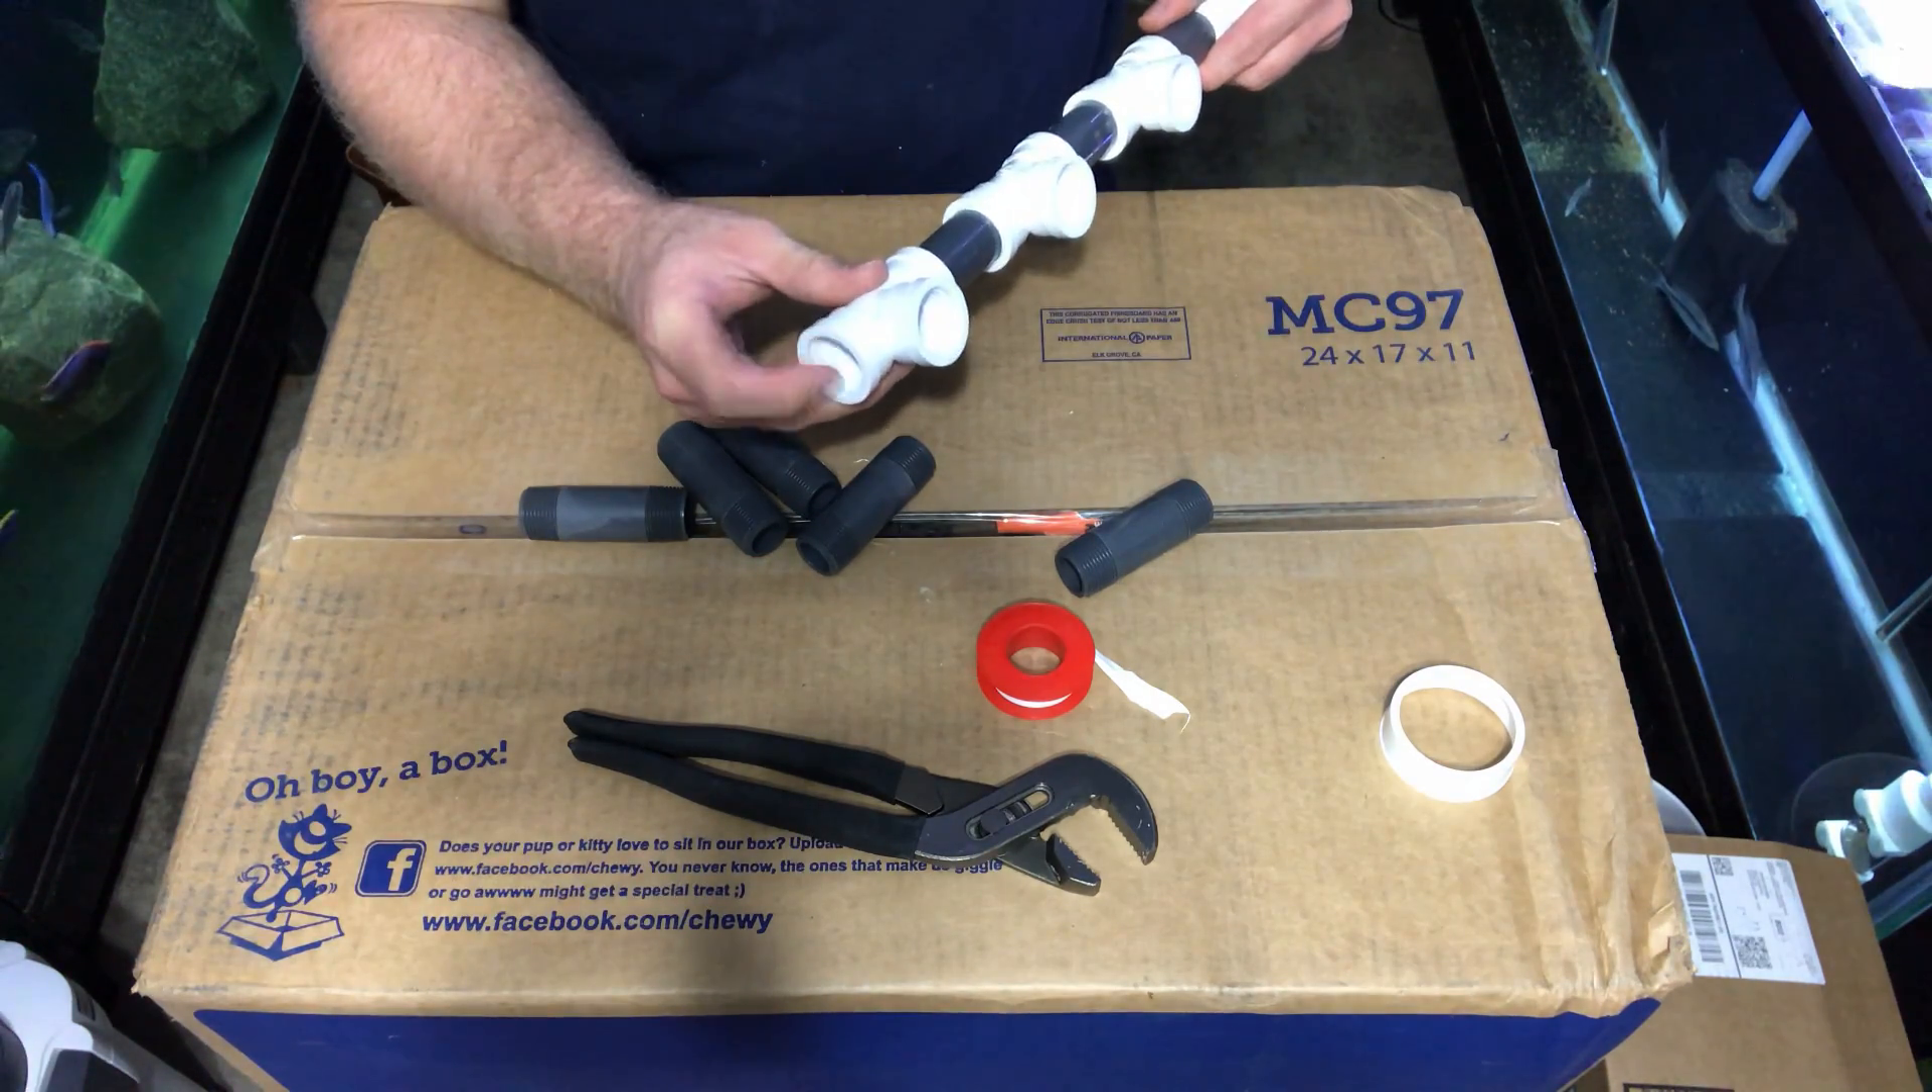So we got the first part done. The manifold section on the bottom where the water is going to come in and we need to plug this end up.